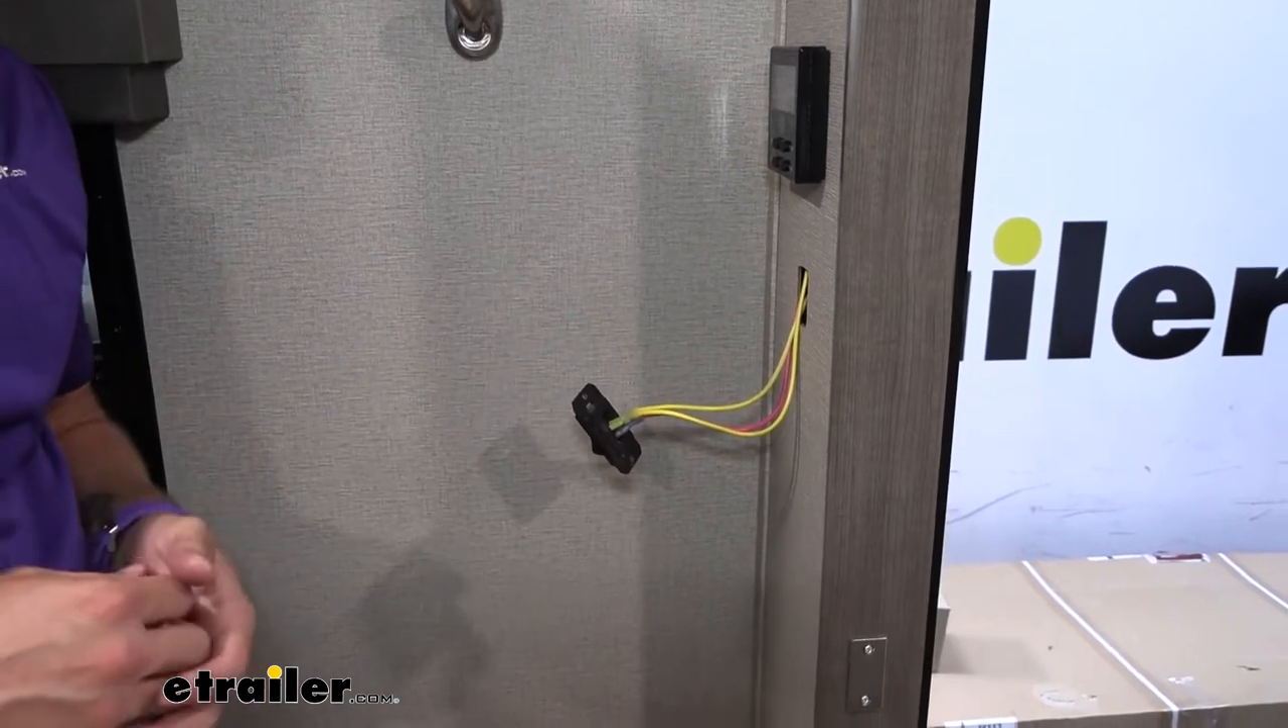And we now have our switch free from the wall.